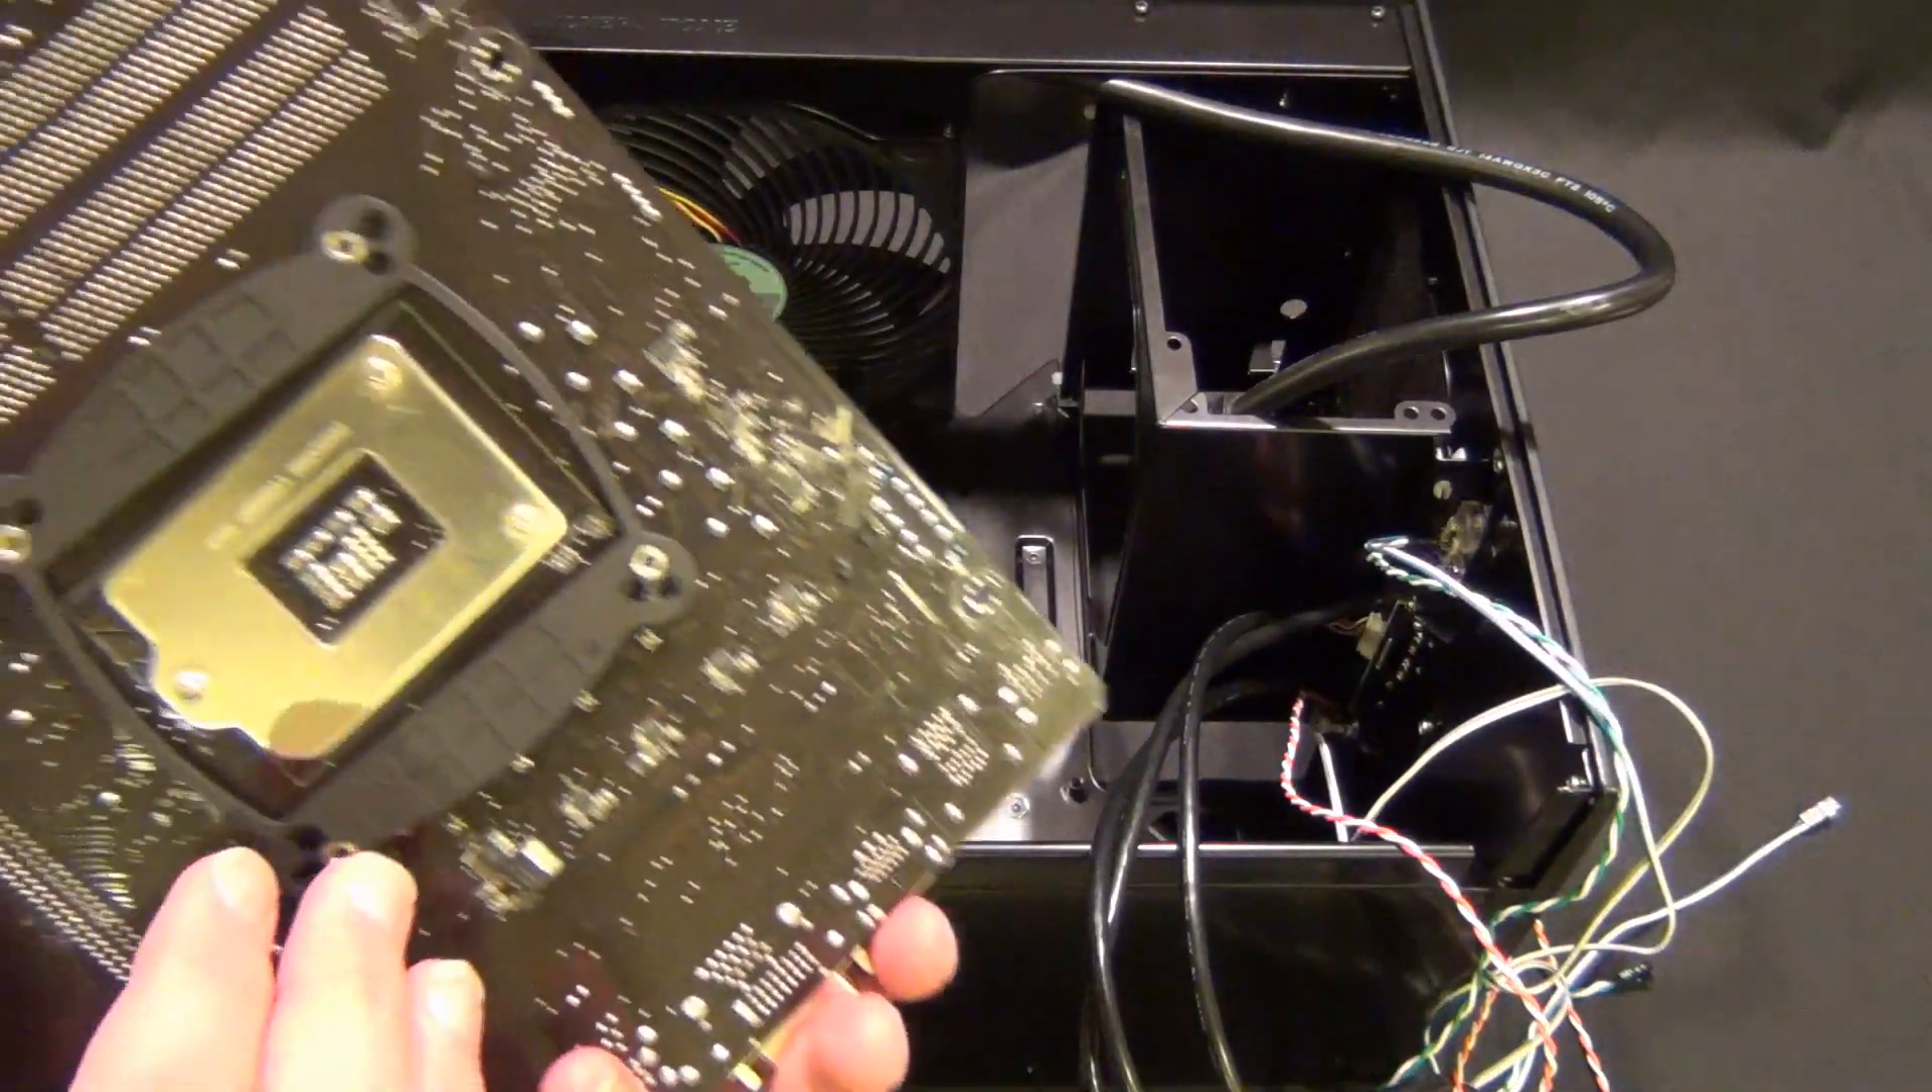One thing I will say right now is I've already applied the backplate for the cooler I'm going to put on this later and I'll talk about that a little when we get there.